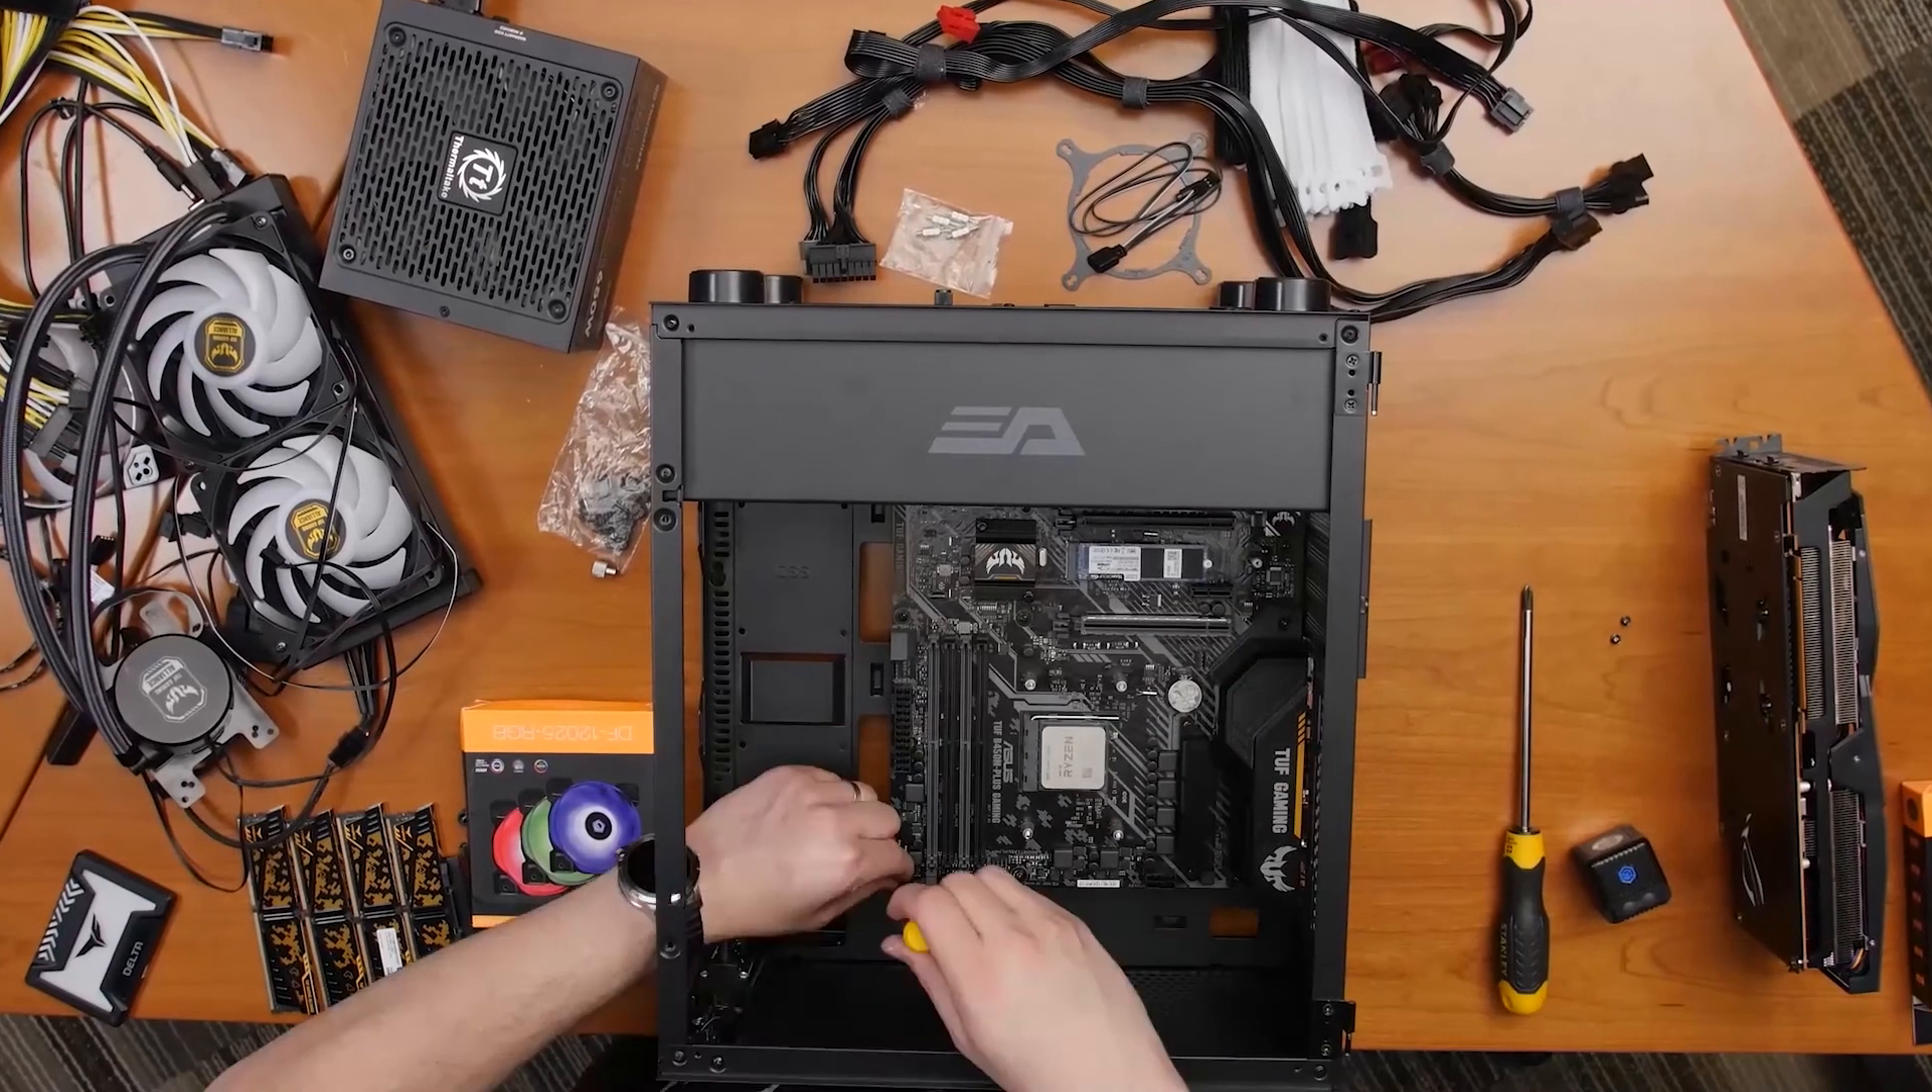We can see here that the guy is currently installing the motherboard with the CPU and the SSD already installed, but some key parts are still missing.